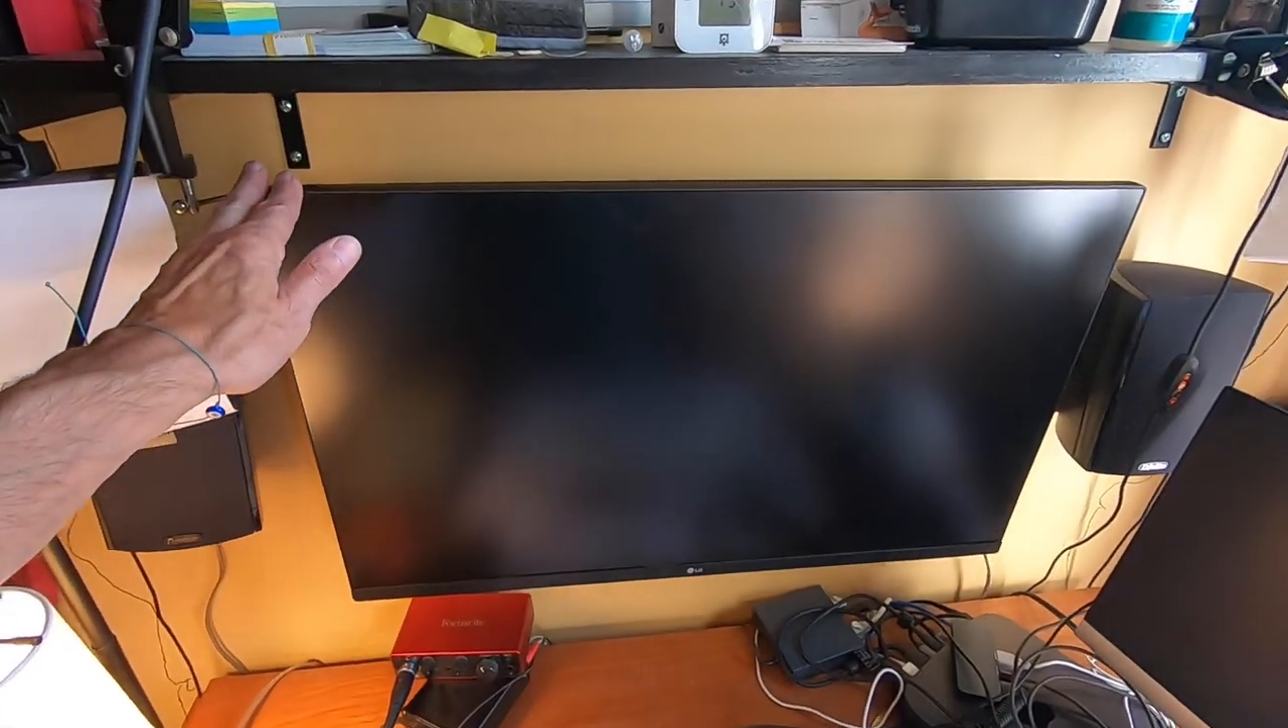We have the monitor up on the bracket. Looks pretty good.